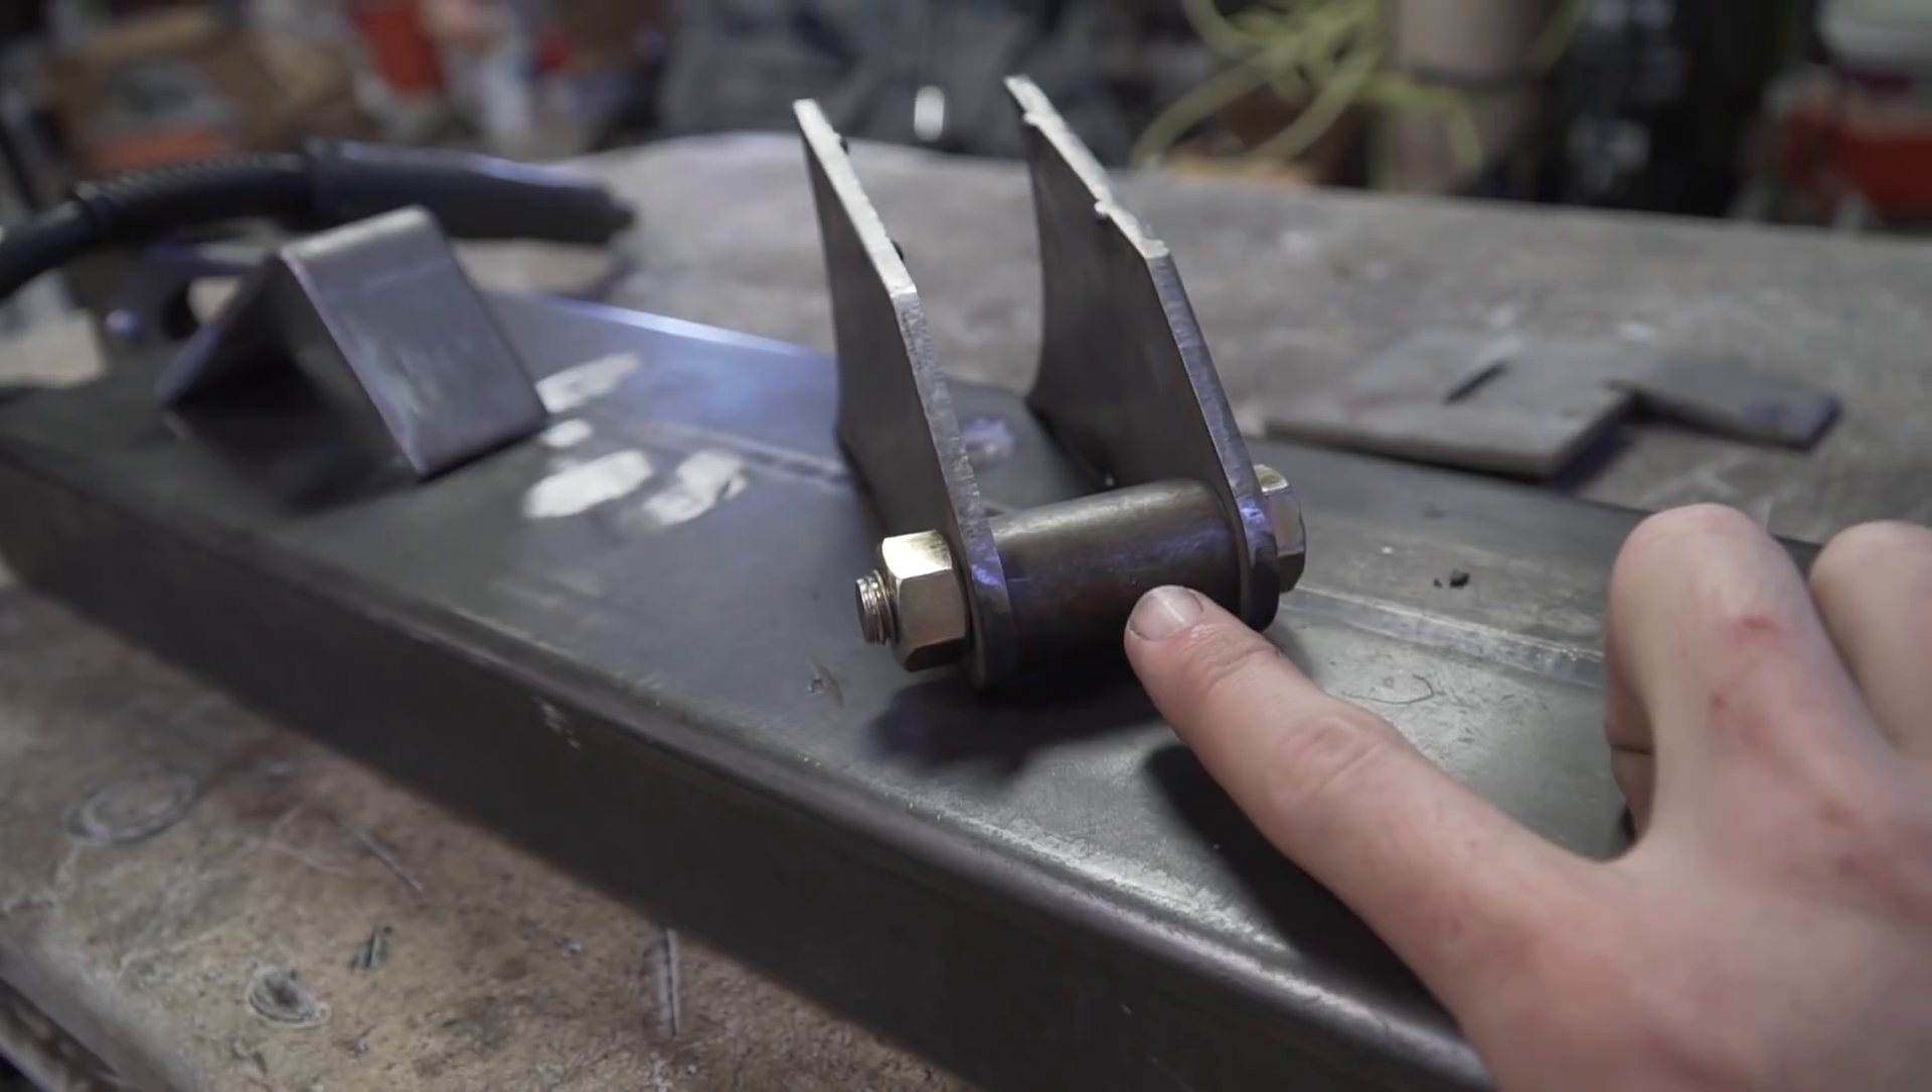I went ahead and got these shock mounts bolted together already.